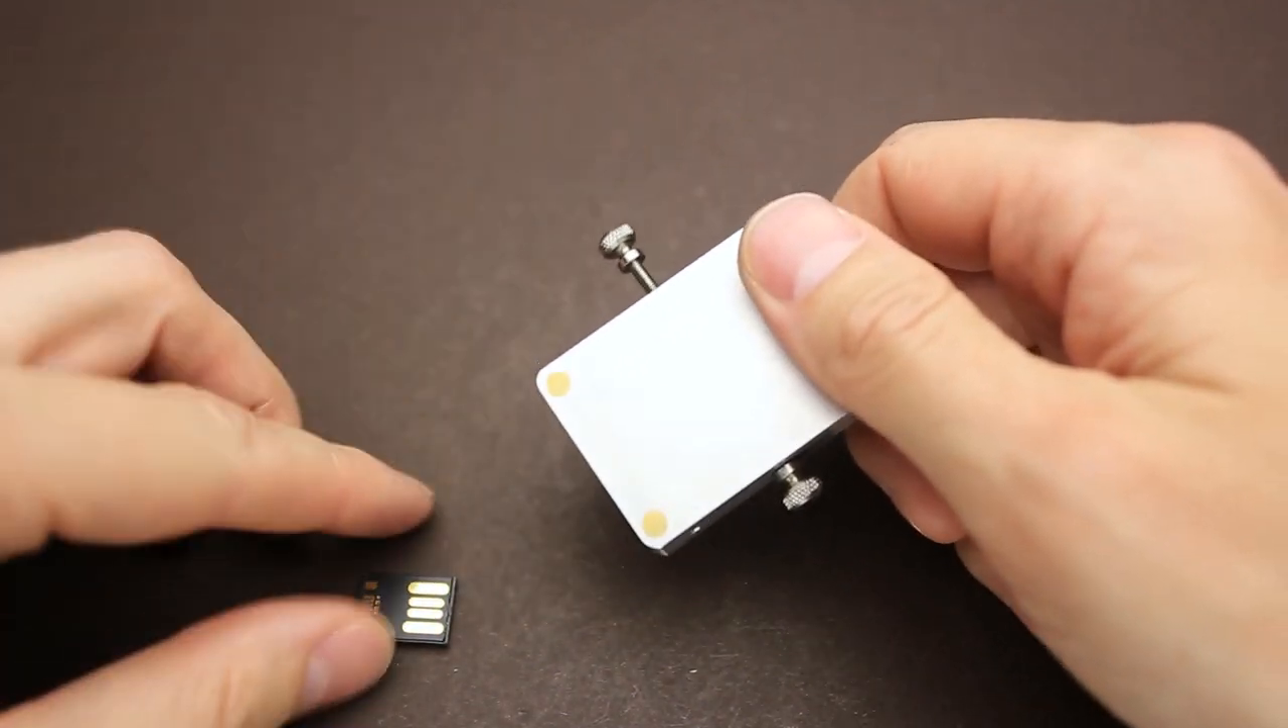I was able to remove the USB stick.